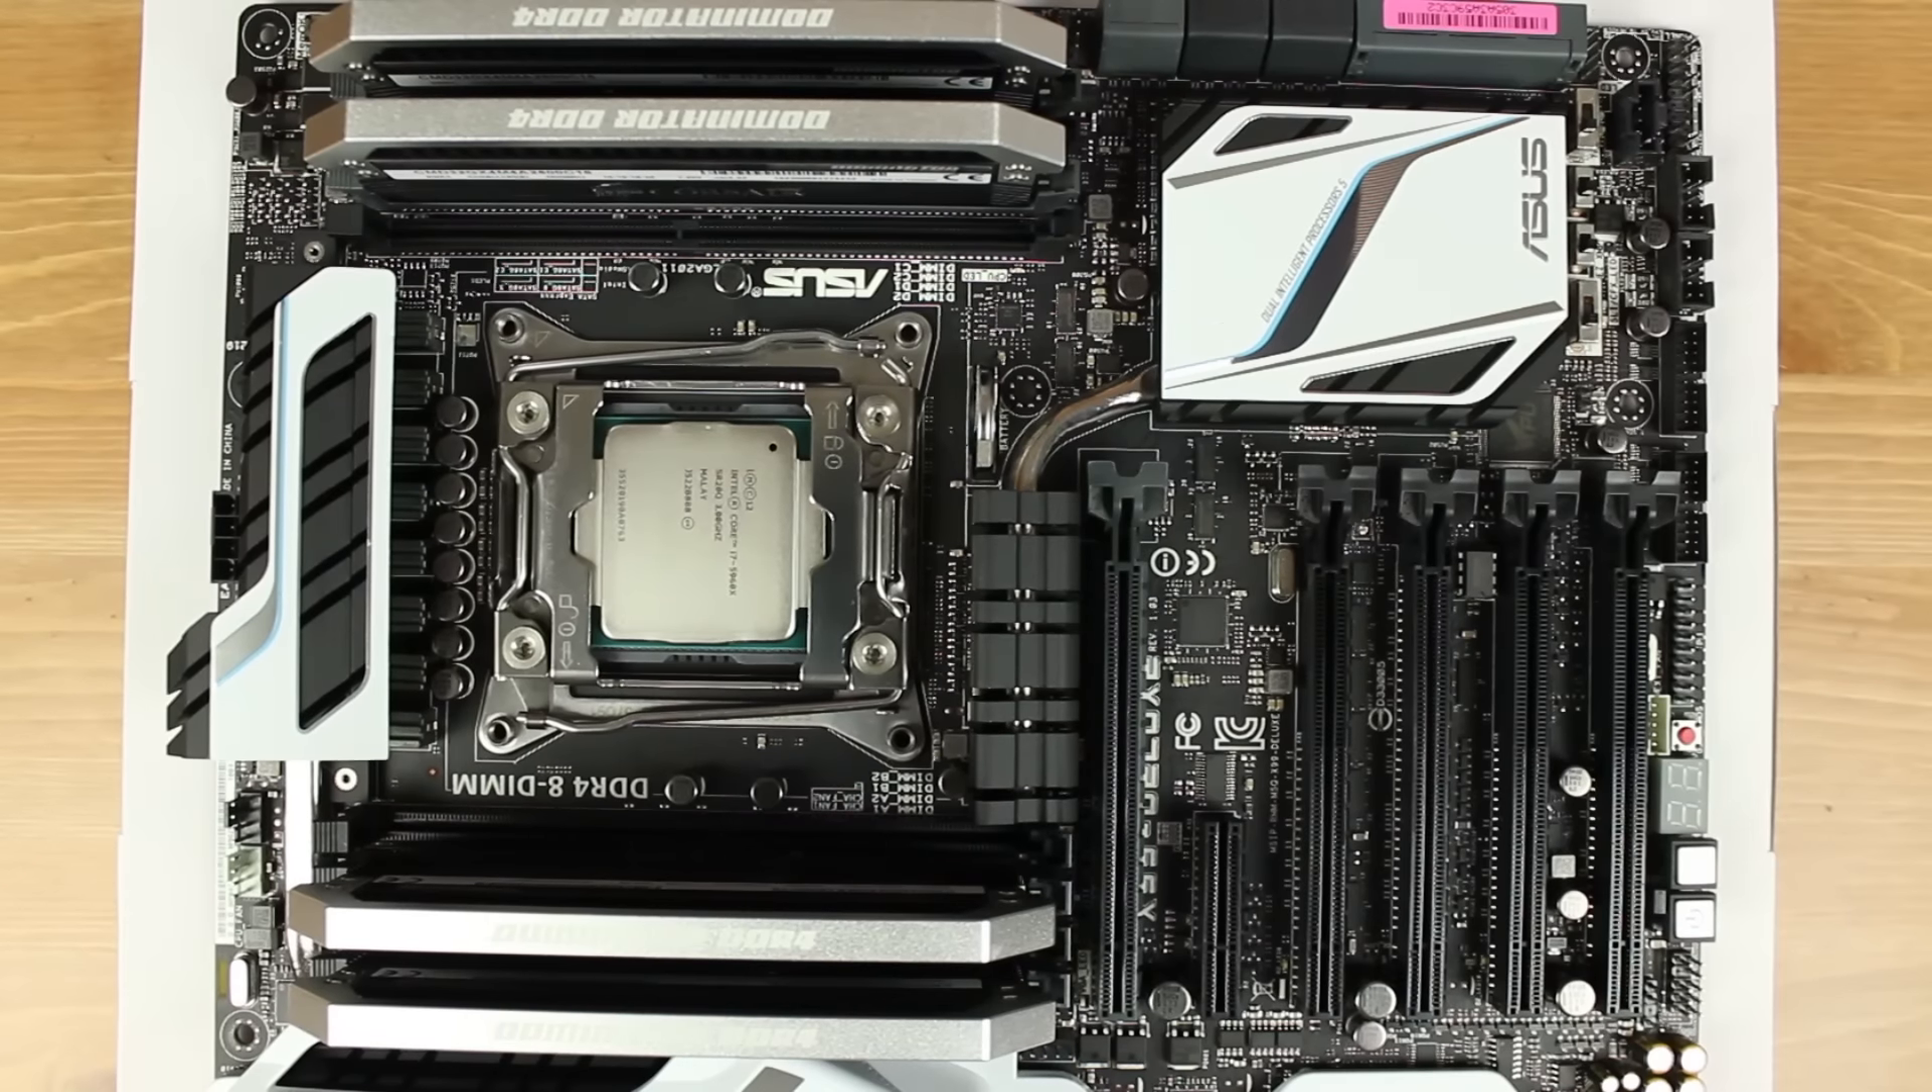So, damit sitzen unsere vier RAM-Module drin.